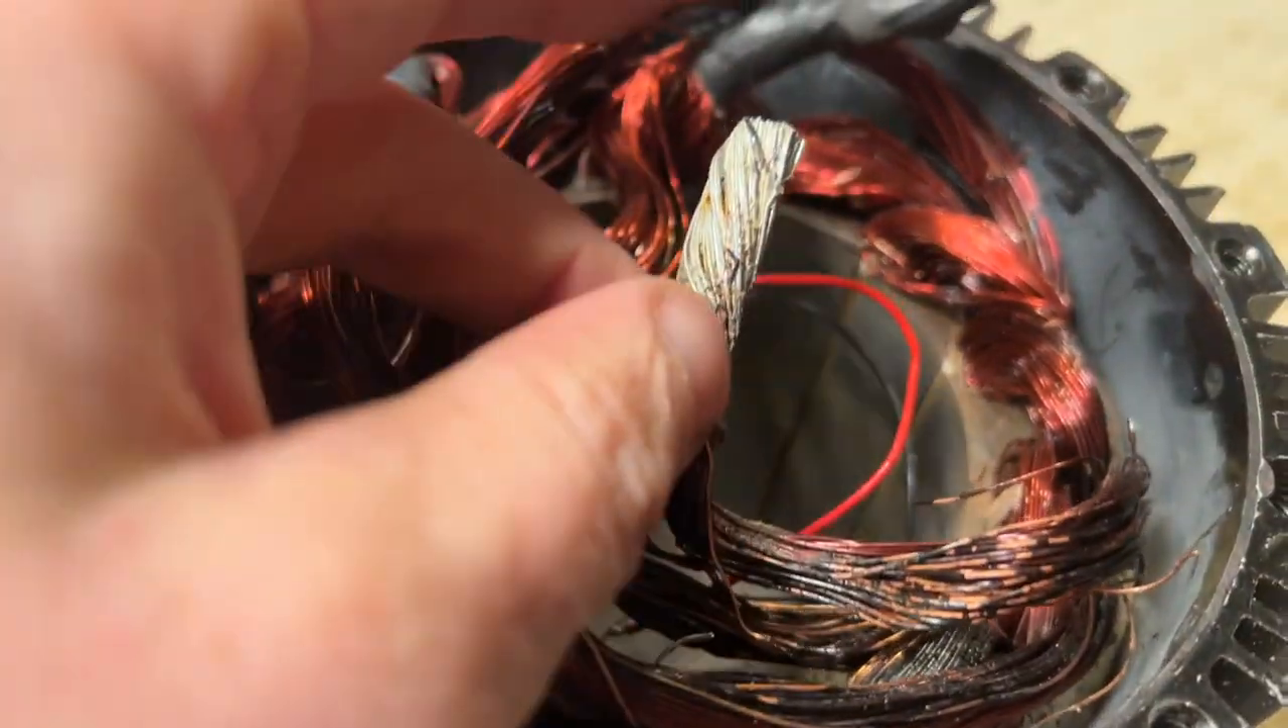Here I've removed the heat shrink on one of those splice points.